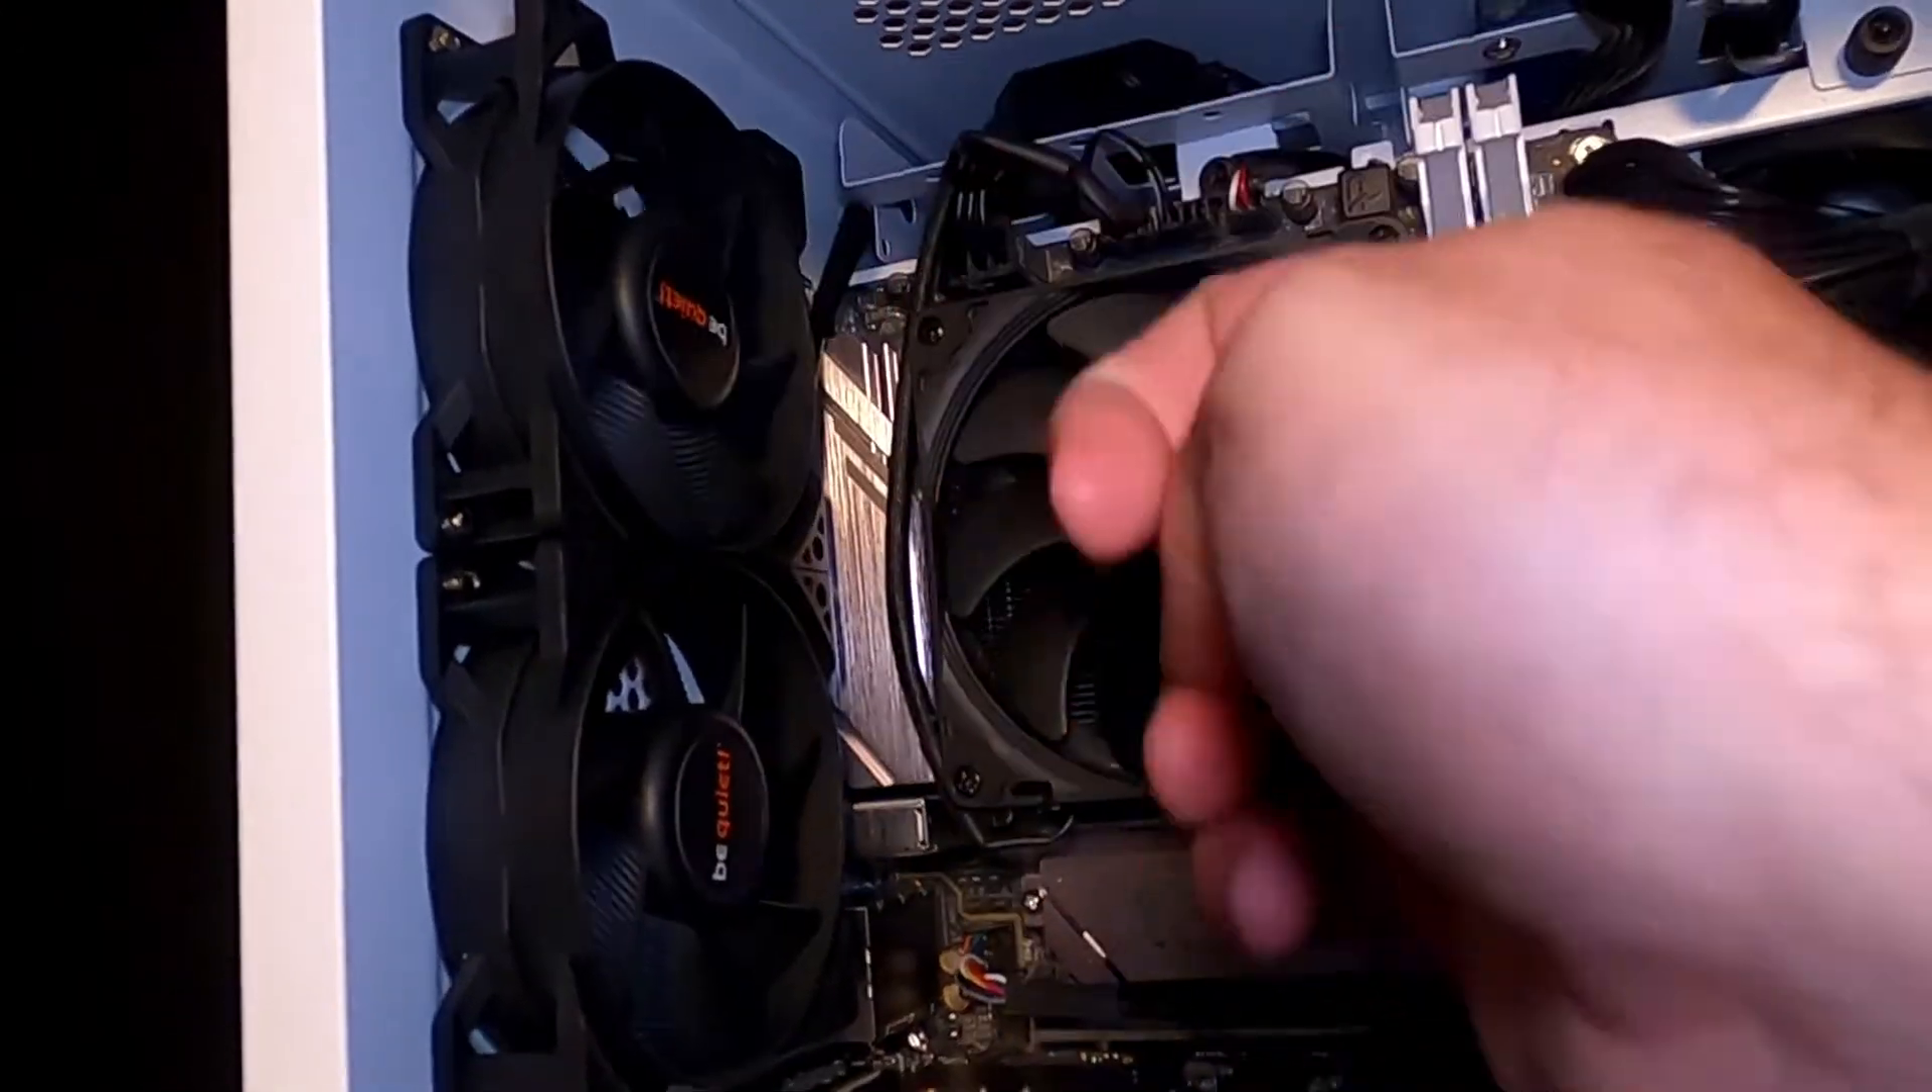And there's our two fans now installed ready to go.